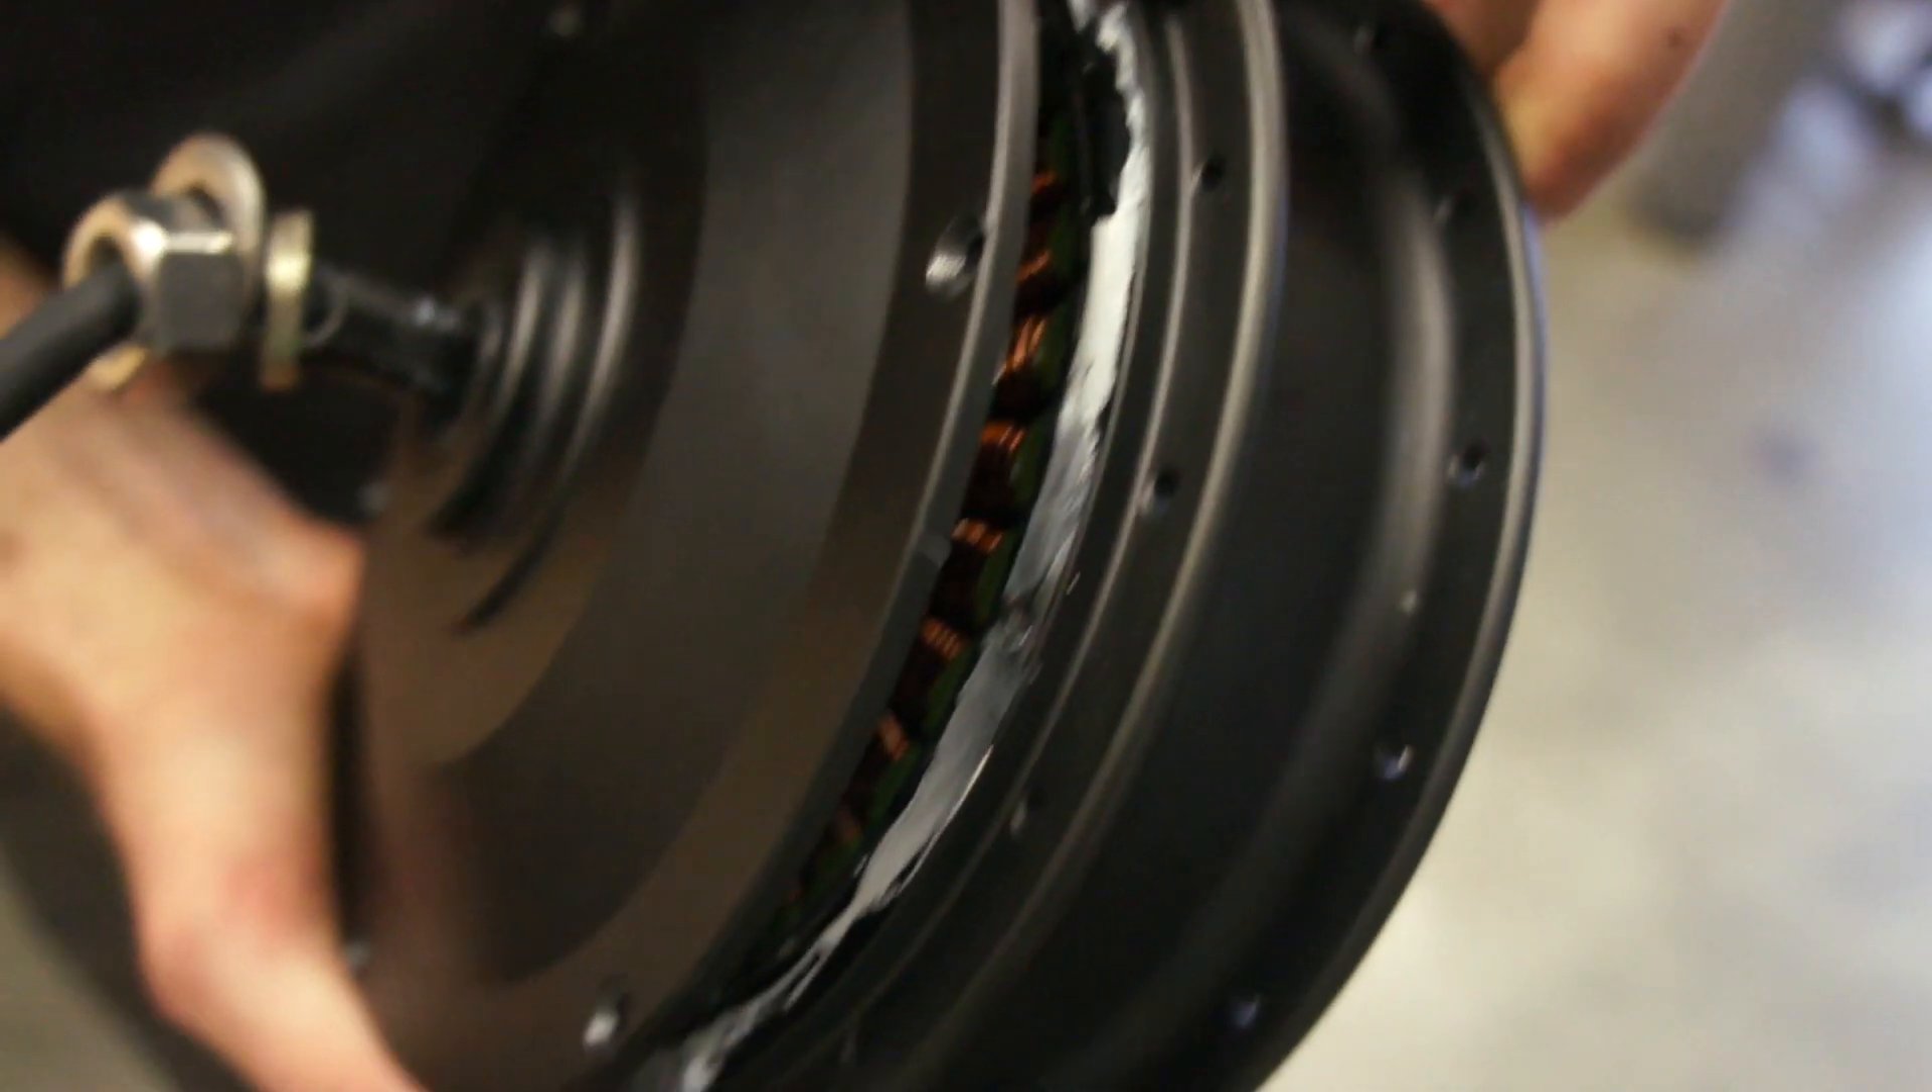Just like that, the motor is open.